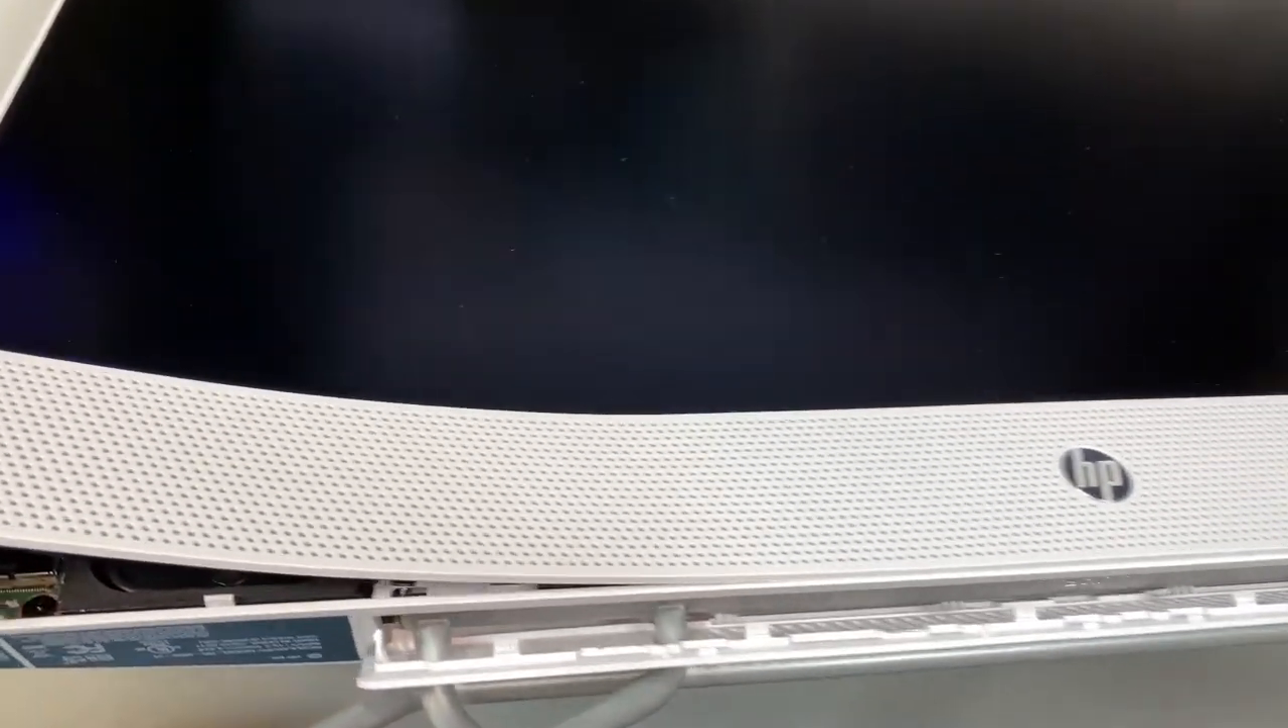So you can see like the plastic is separated here on the bottom left corner.